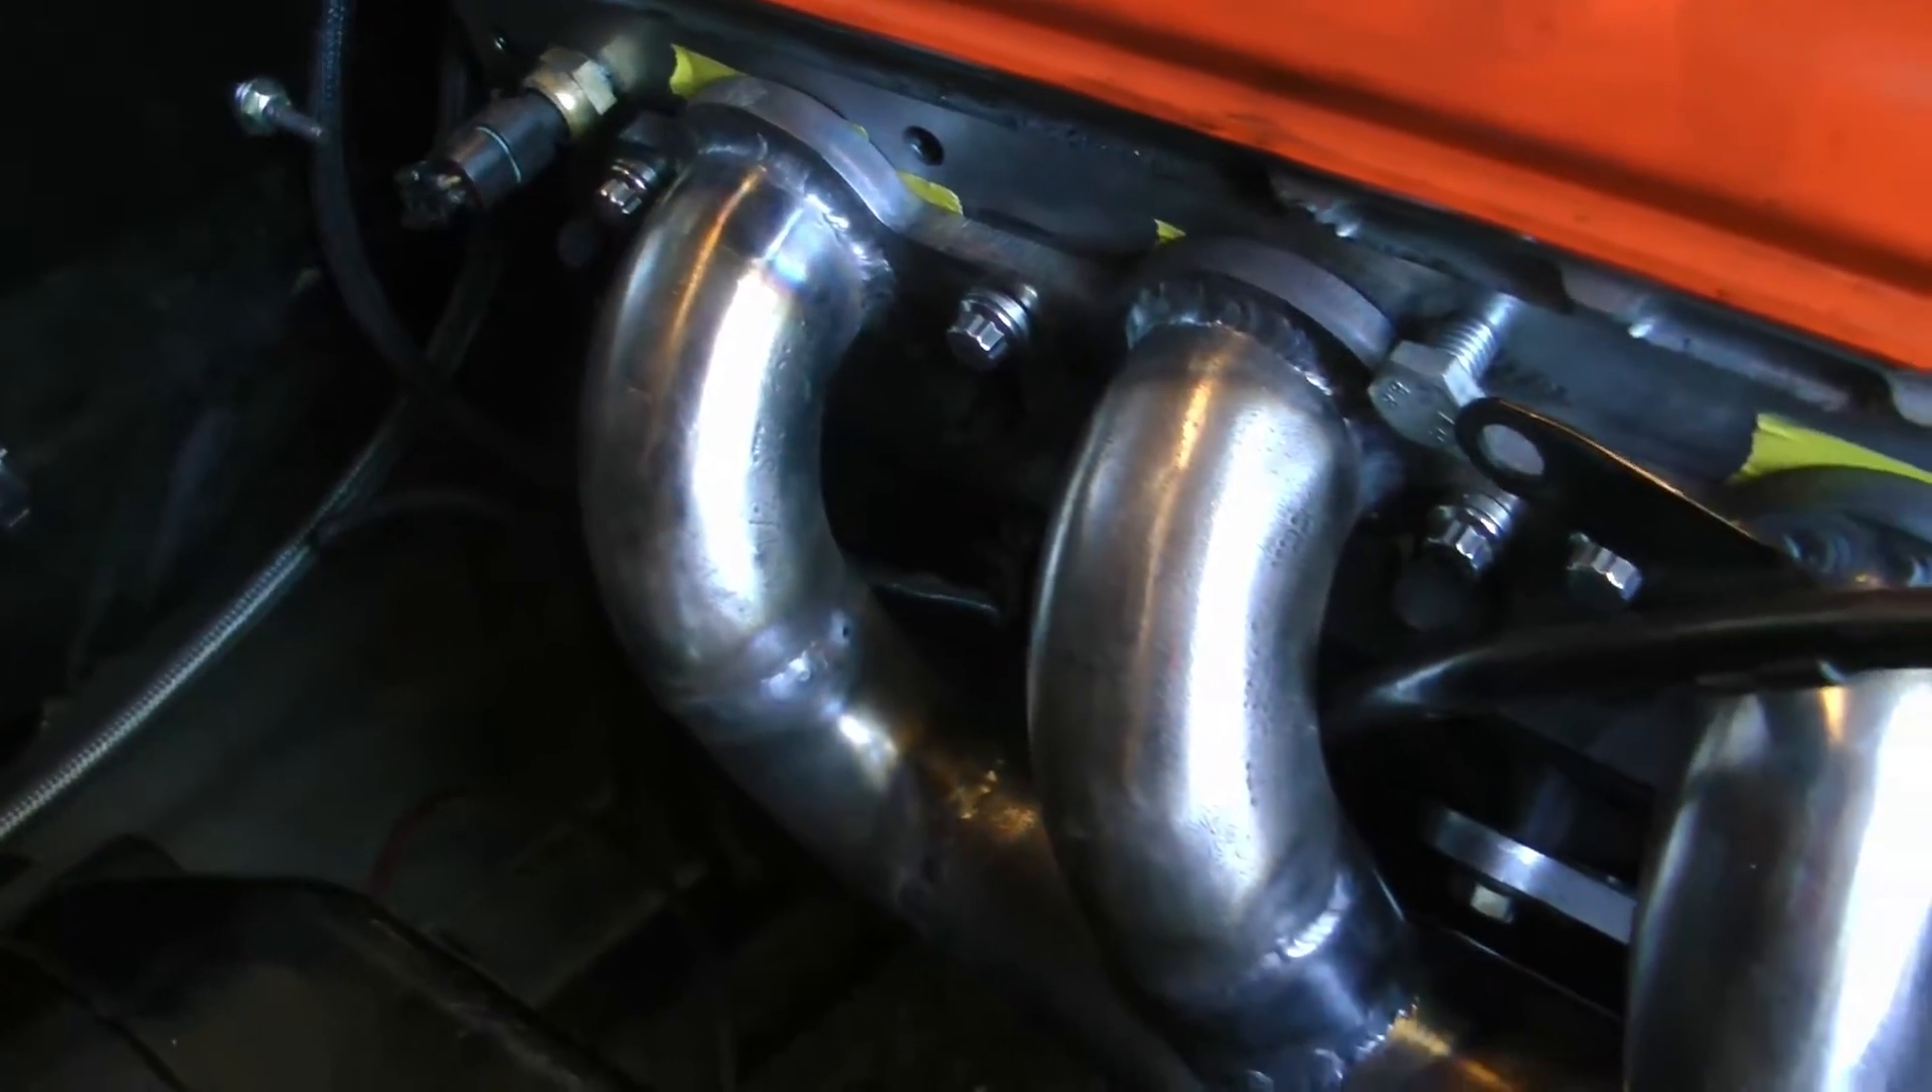So you can see here i got the manifolds all final welded.